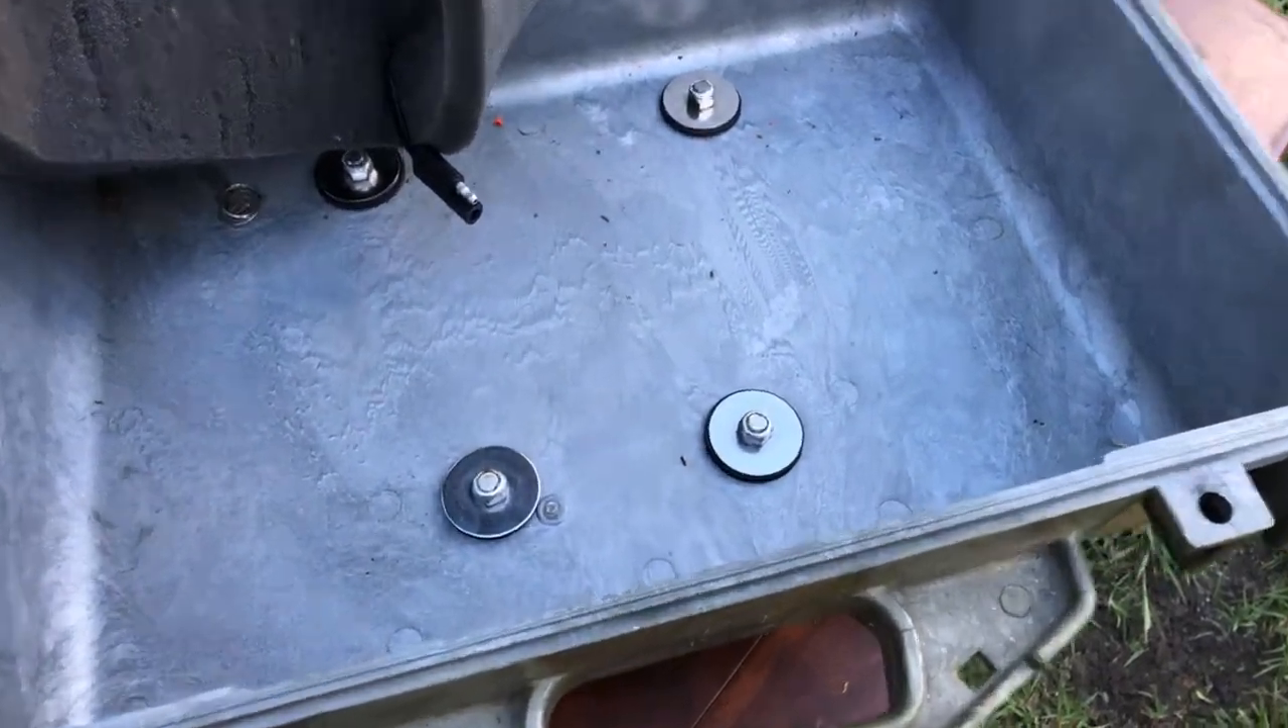So to get the Pelican case mounted to the bike you can see where I put the bolts through the Pelican case and use thick rubber grommets to keep the case waterproof.